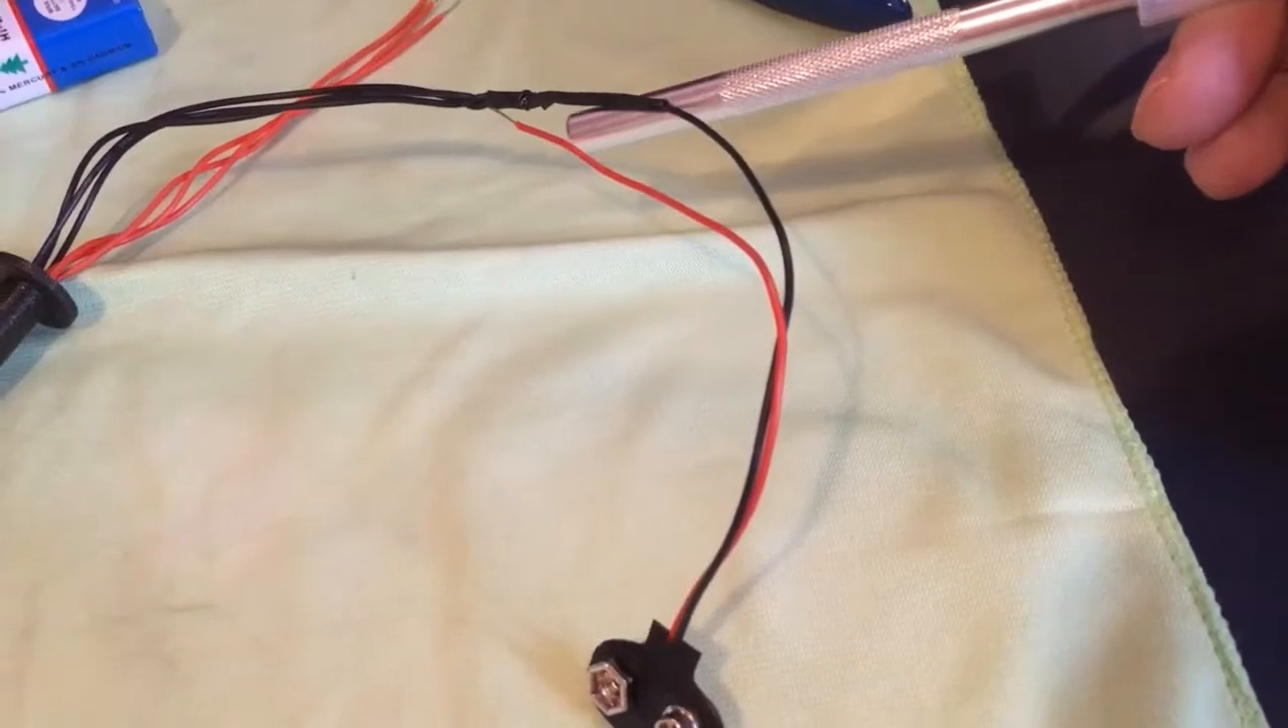Je ziet hier het uiteinde van de rode kabel. Dat is ook nog niet aangesloten.